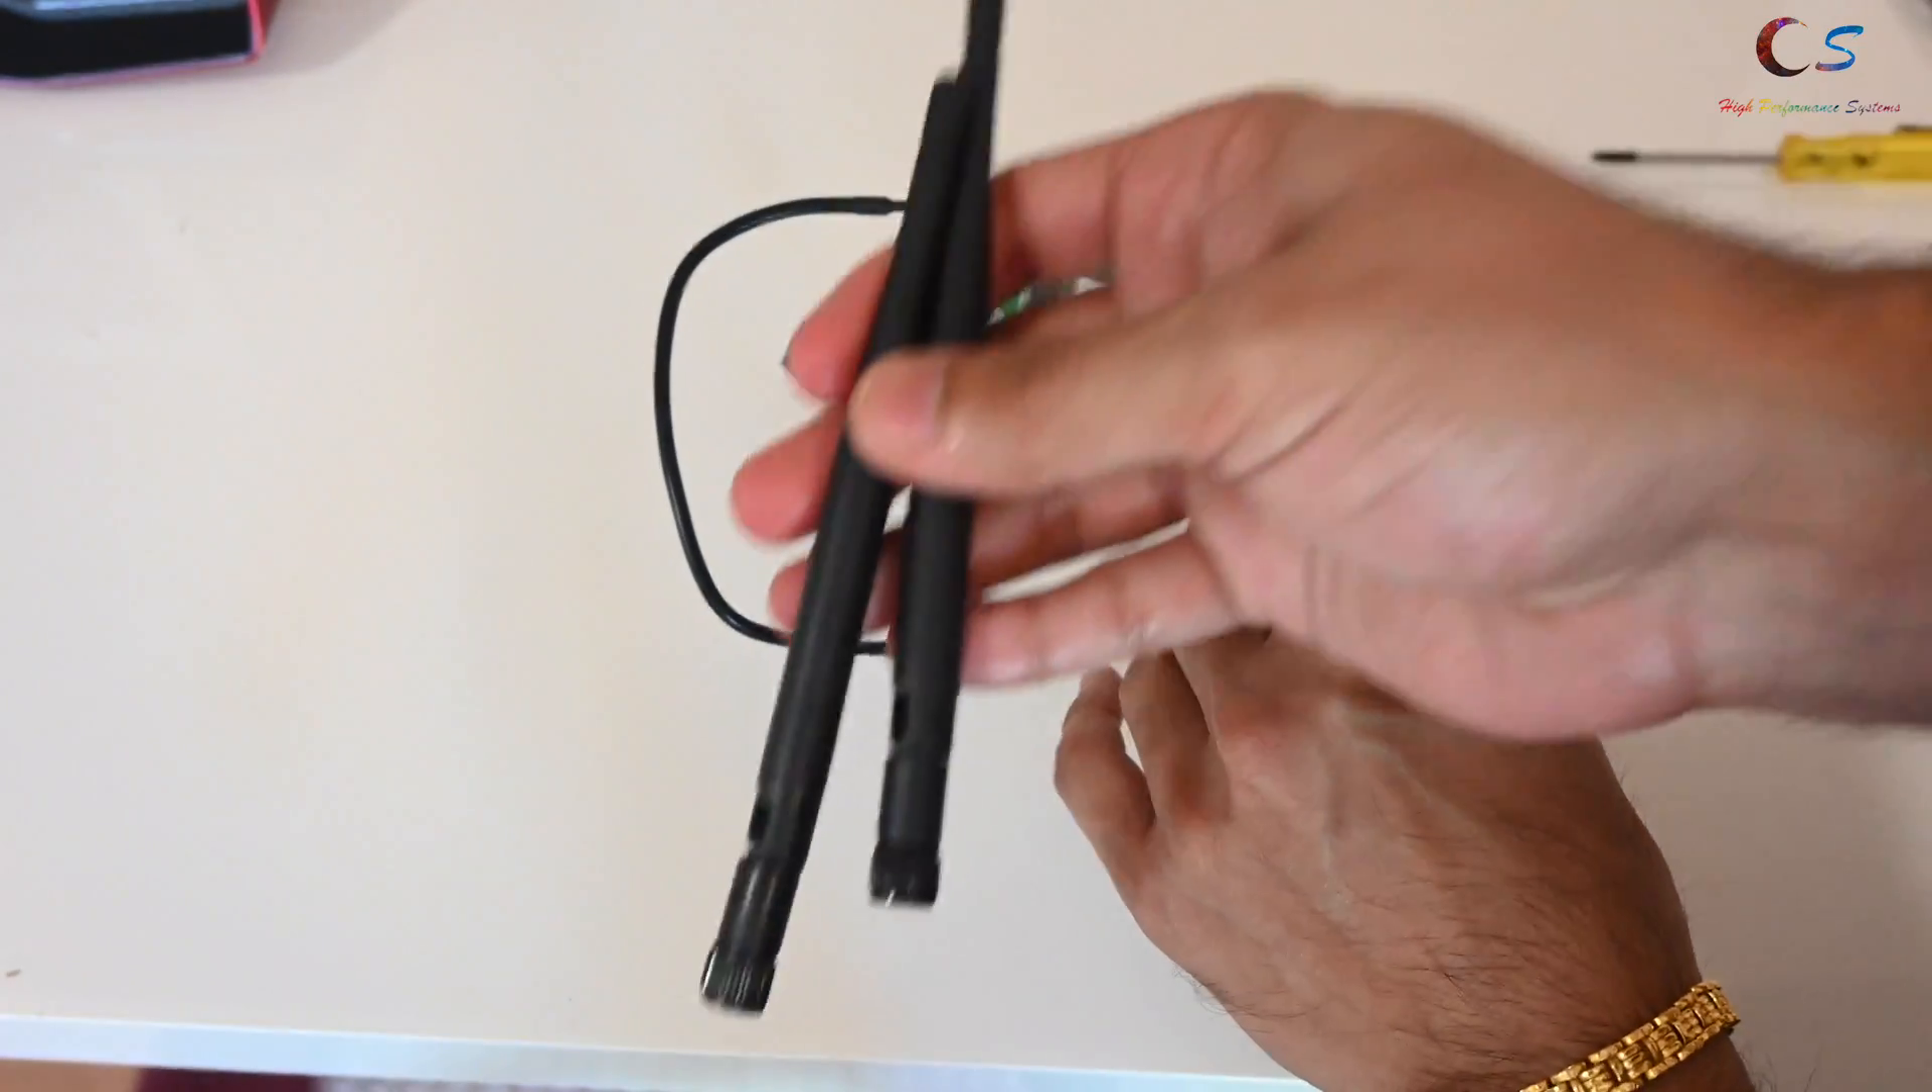All right, so now that this whole thing is assembled, we're not going to install the antennas just yet because they need to go through the PCI bracket.